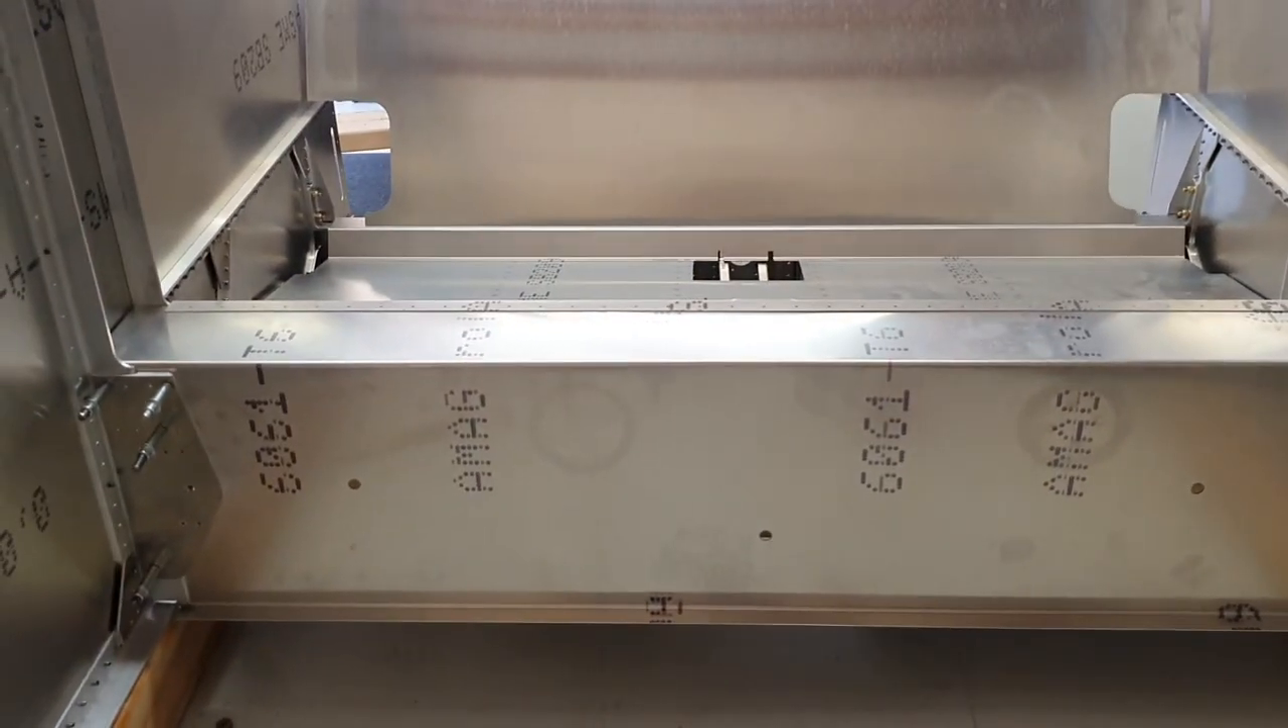So I've got the forward cross tie Fitted Between the two Sides.